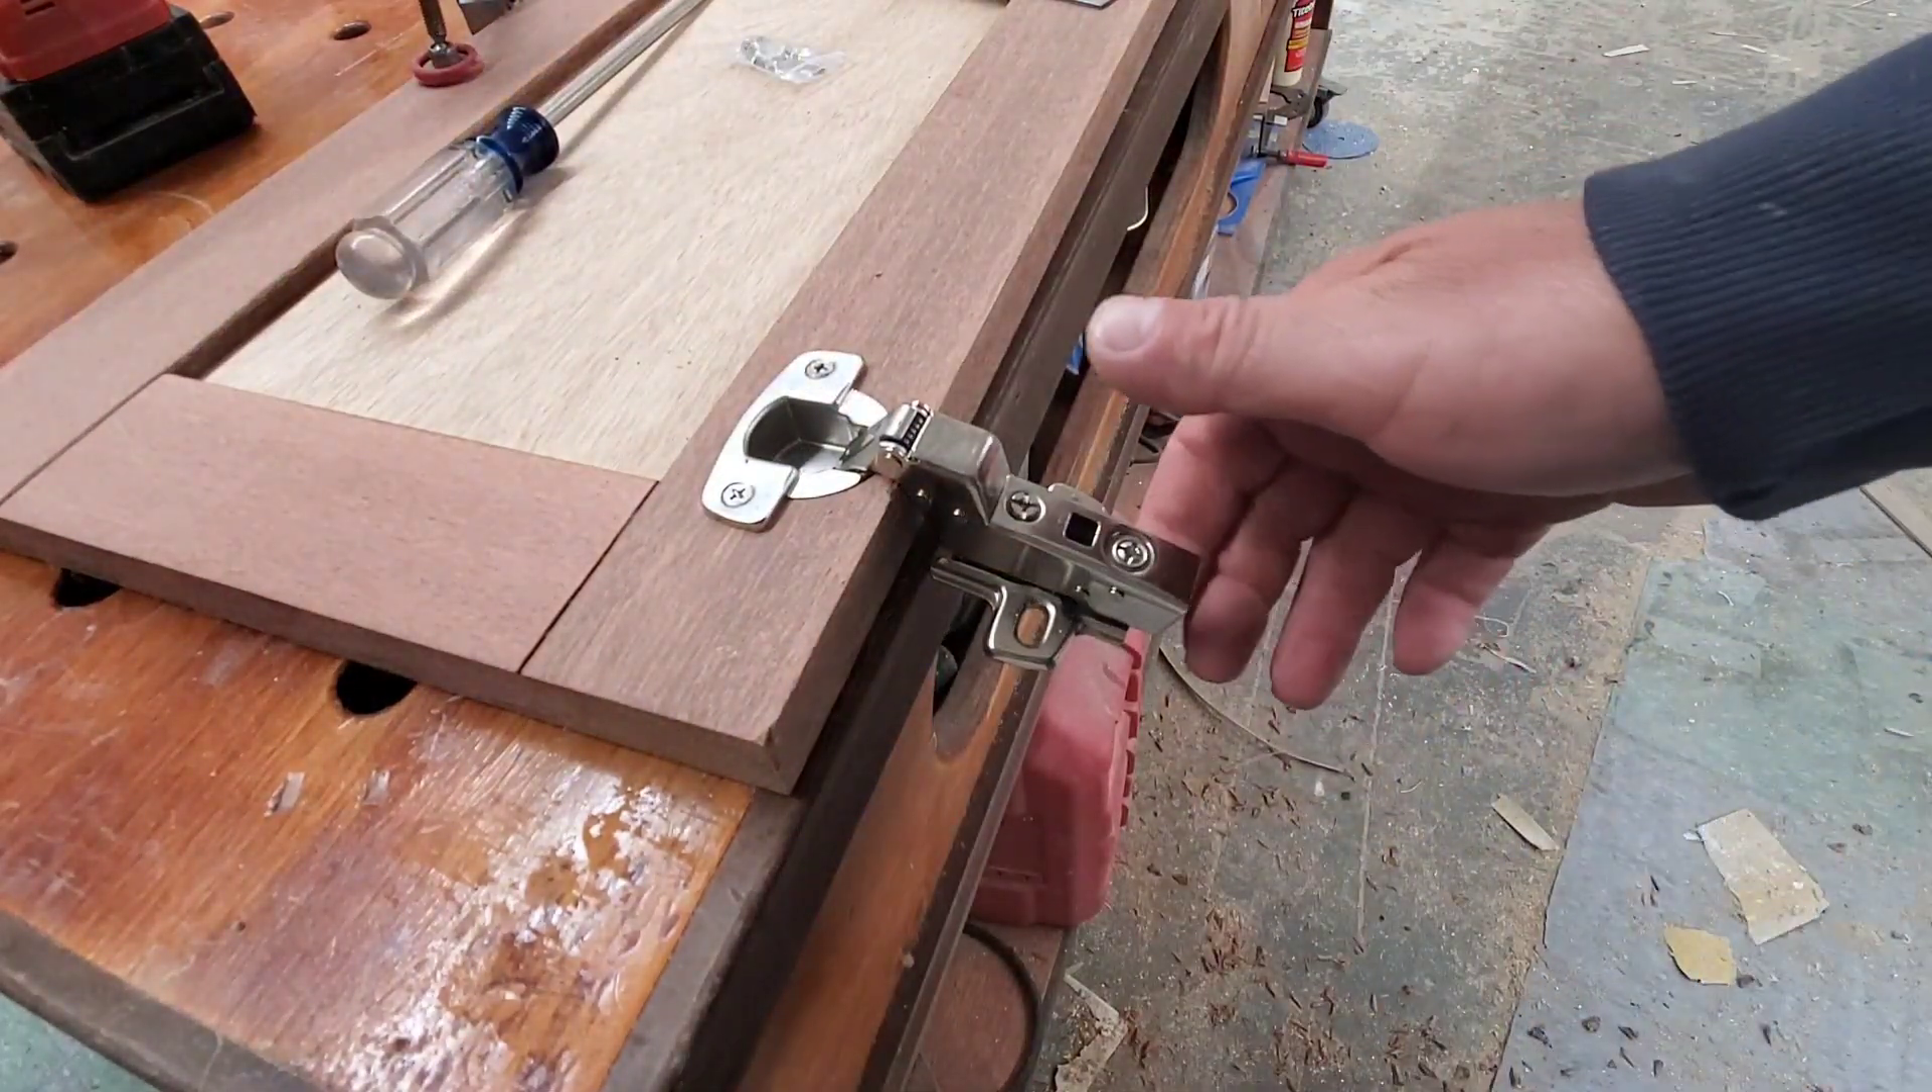Ahí ya tengo las bisagras montadas.